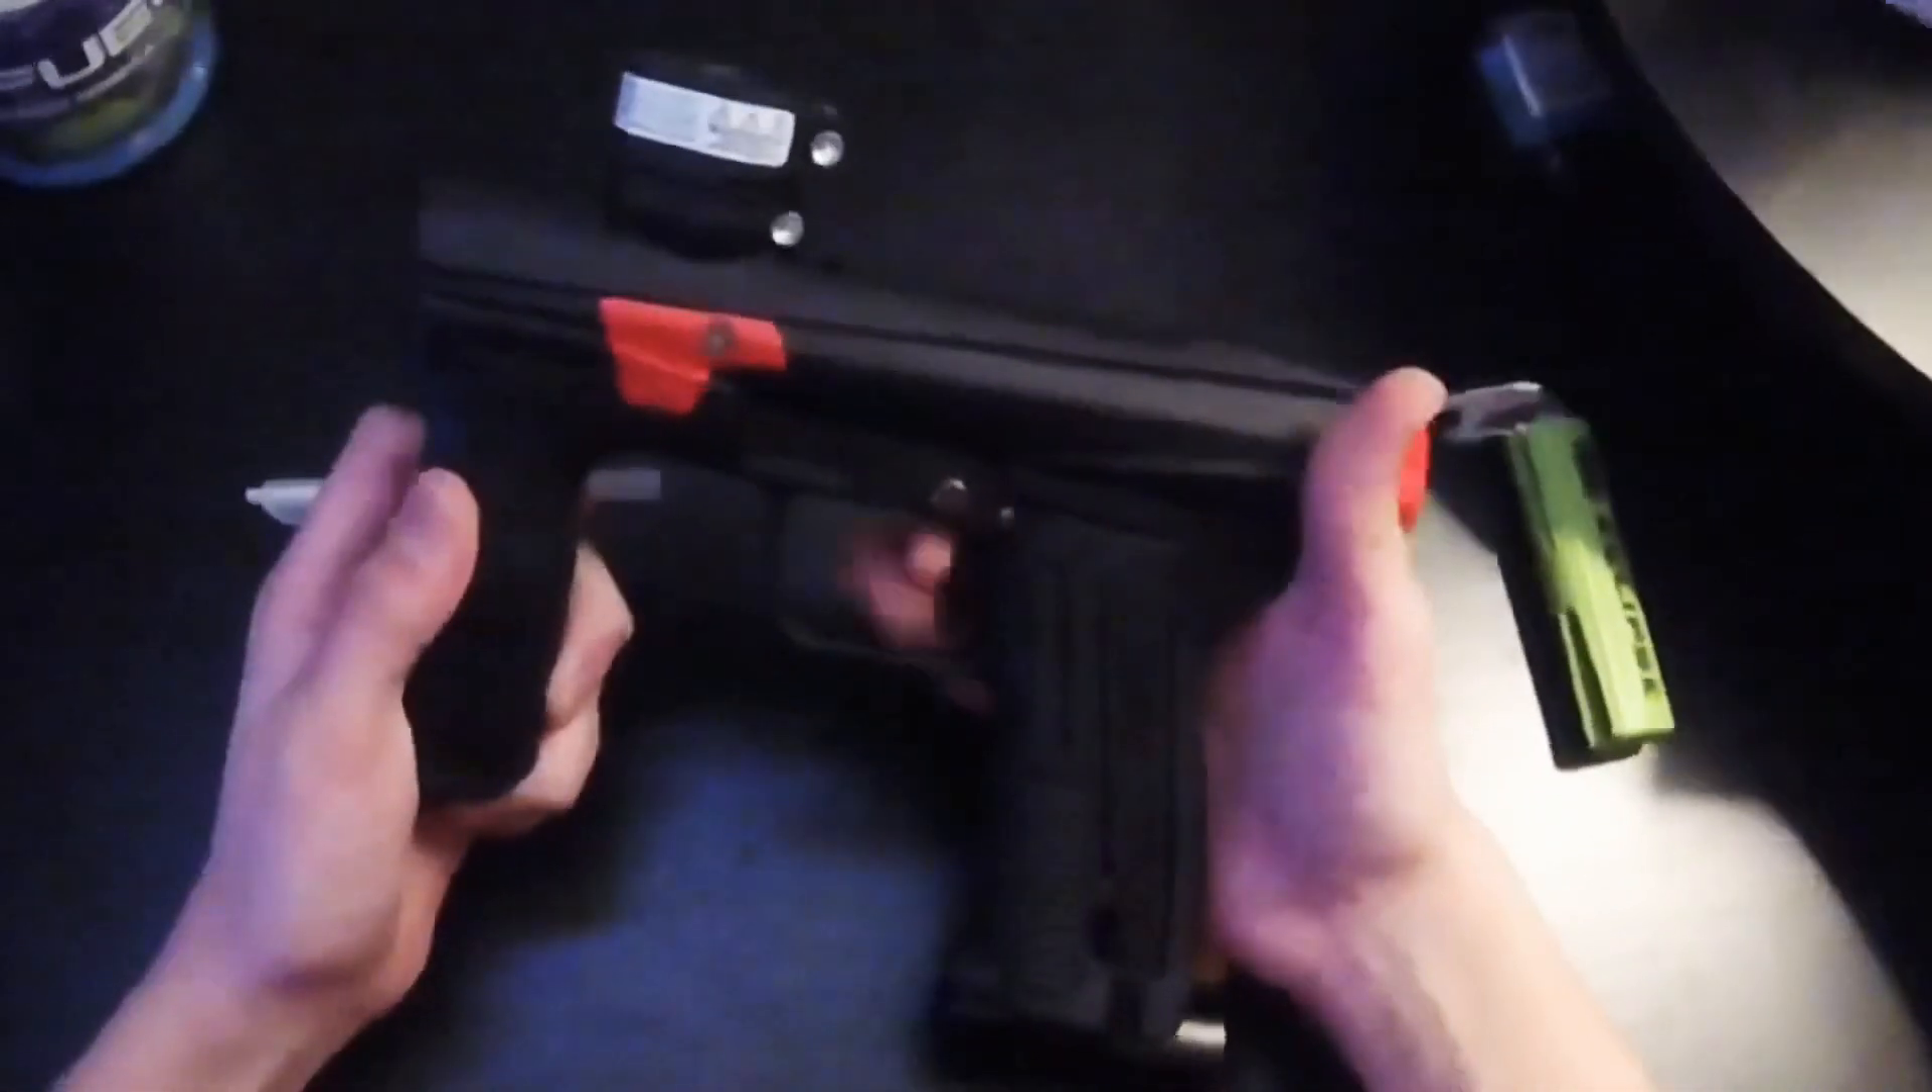Okay so here we are we have the frame back together.